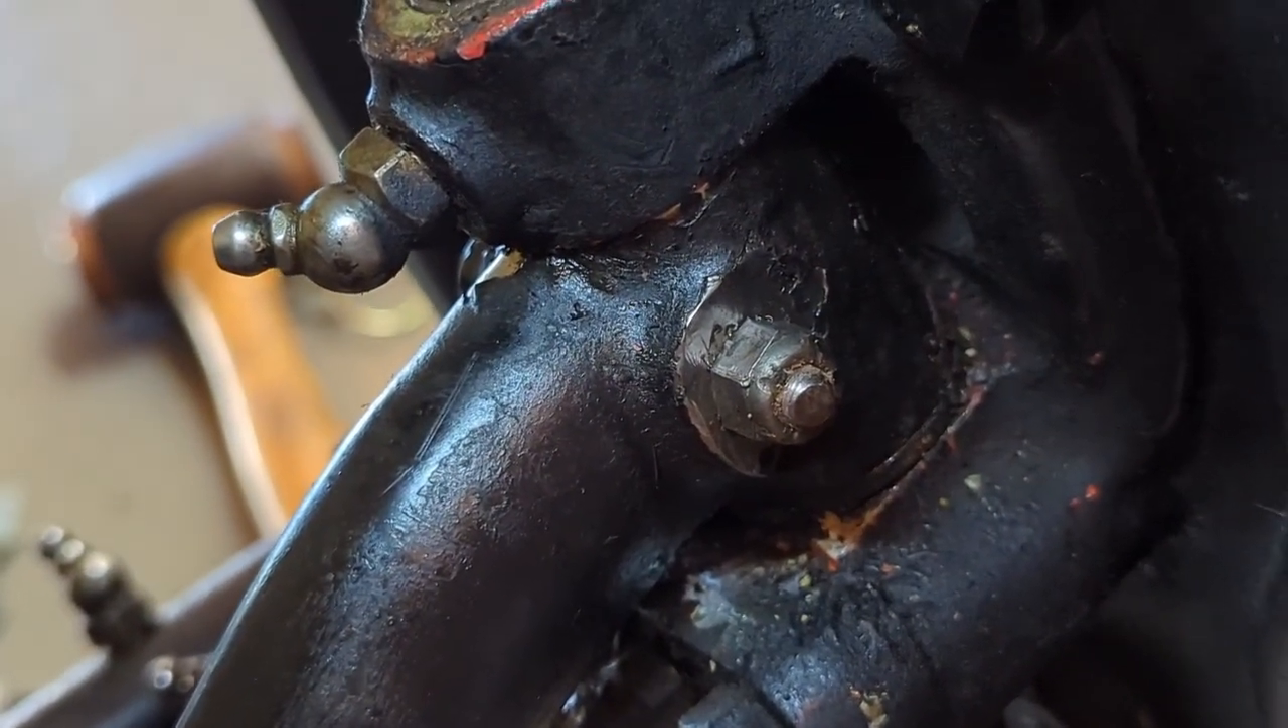There's the nut in place on the front of the axle.